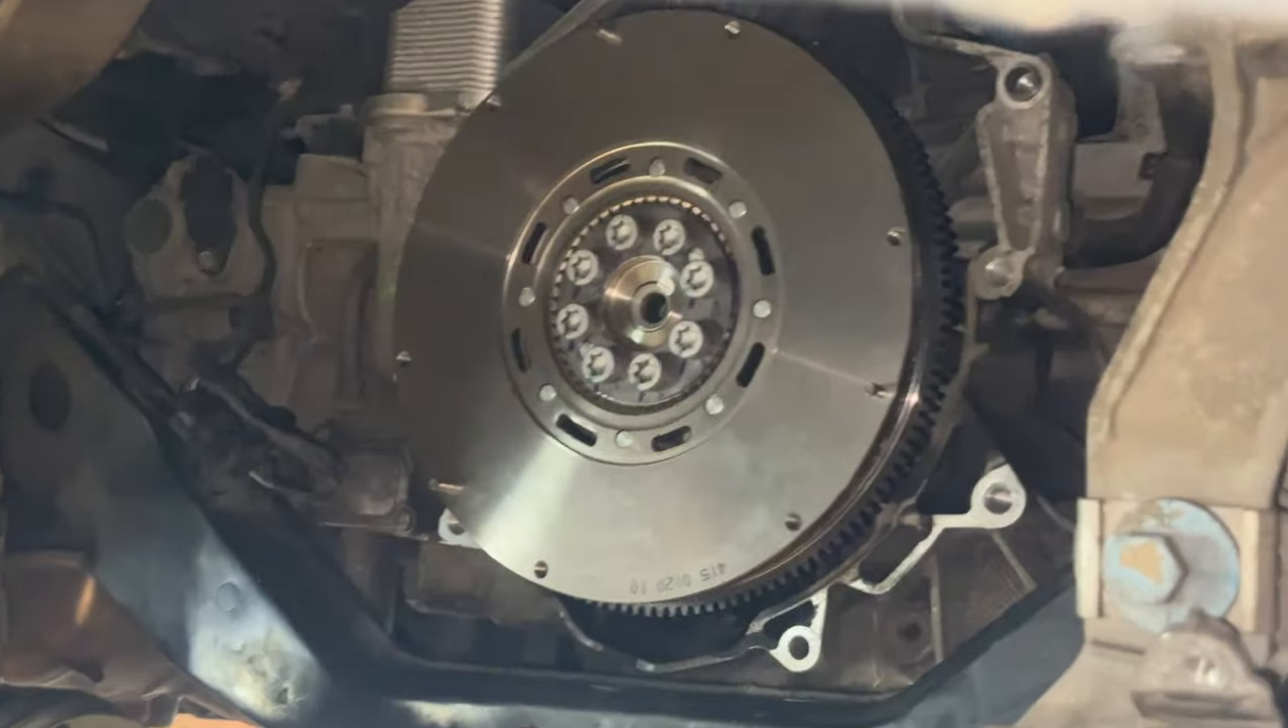The new dual mass flywheel is installed.